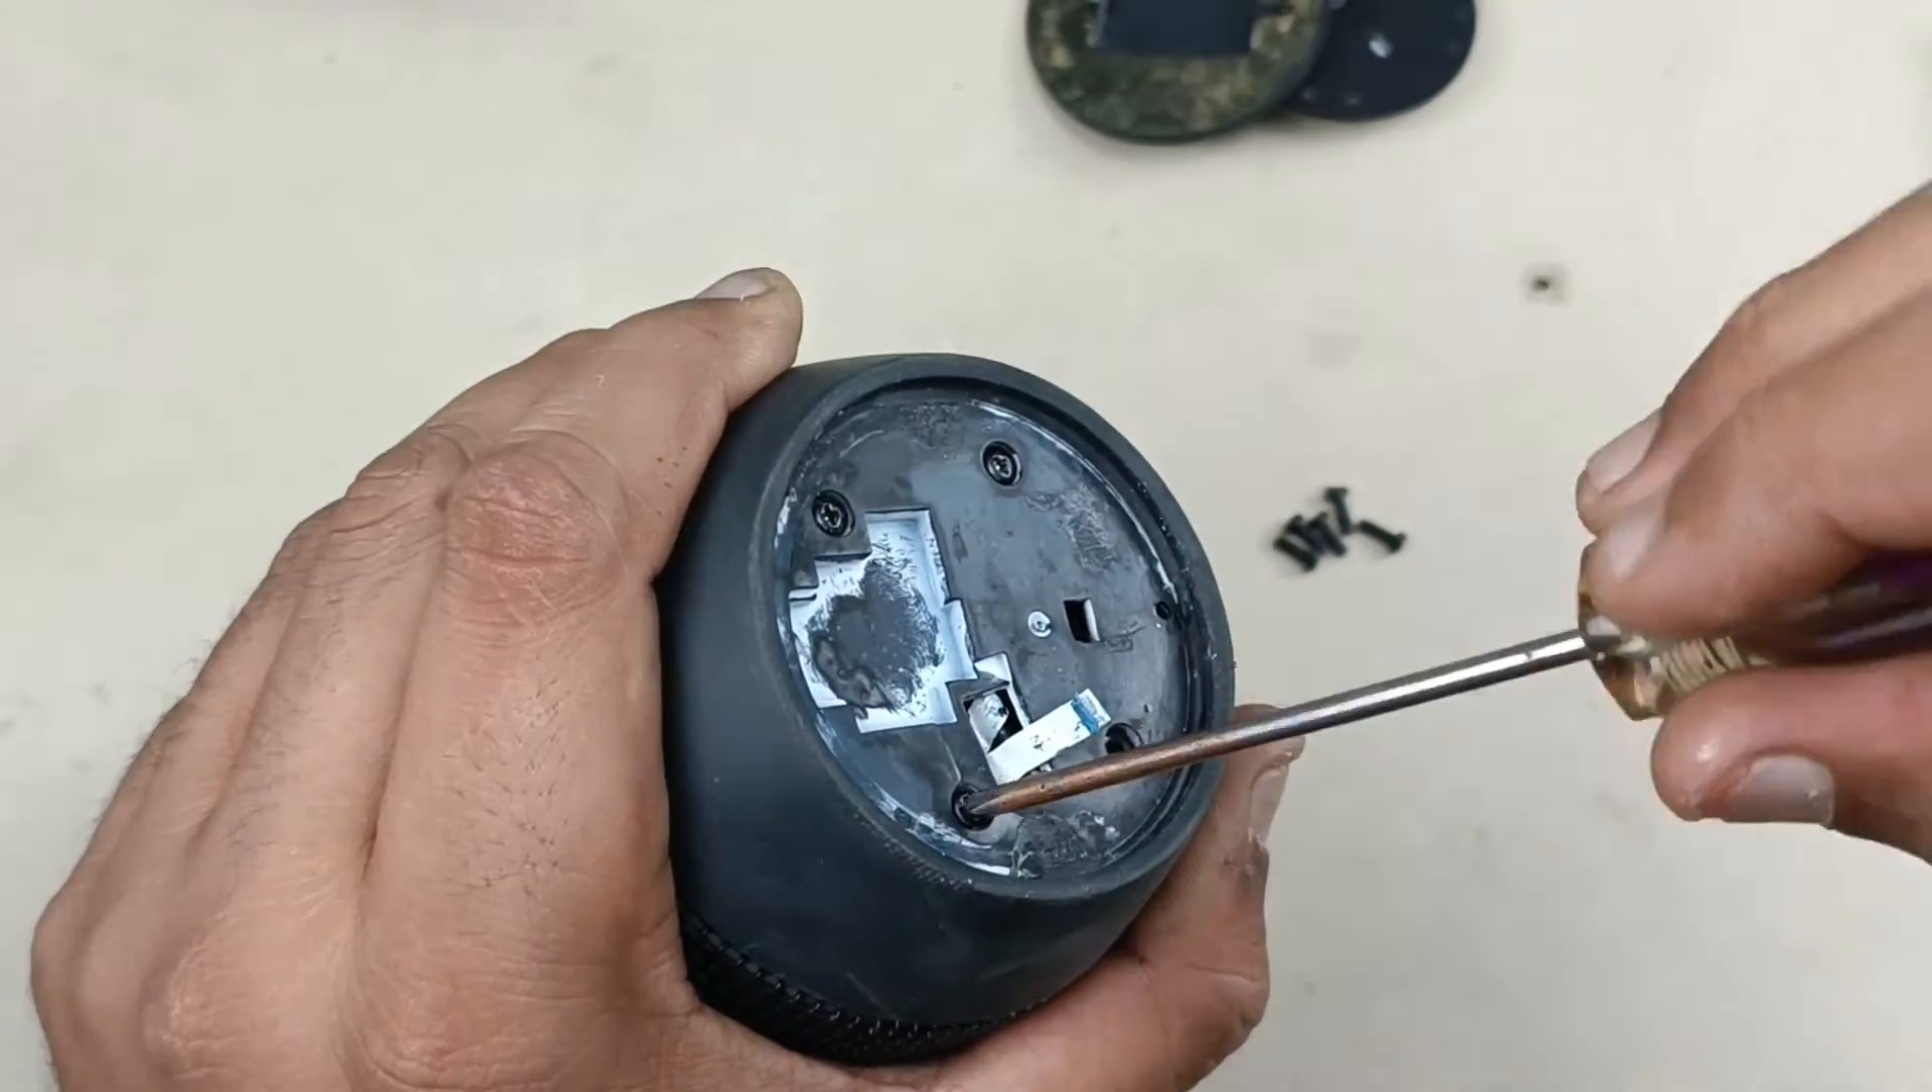All right, I am removing this top cover. There is one more cover here. Let me unscrew all these four screws.